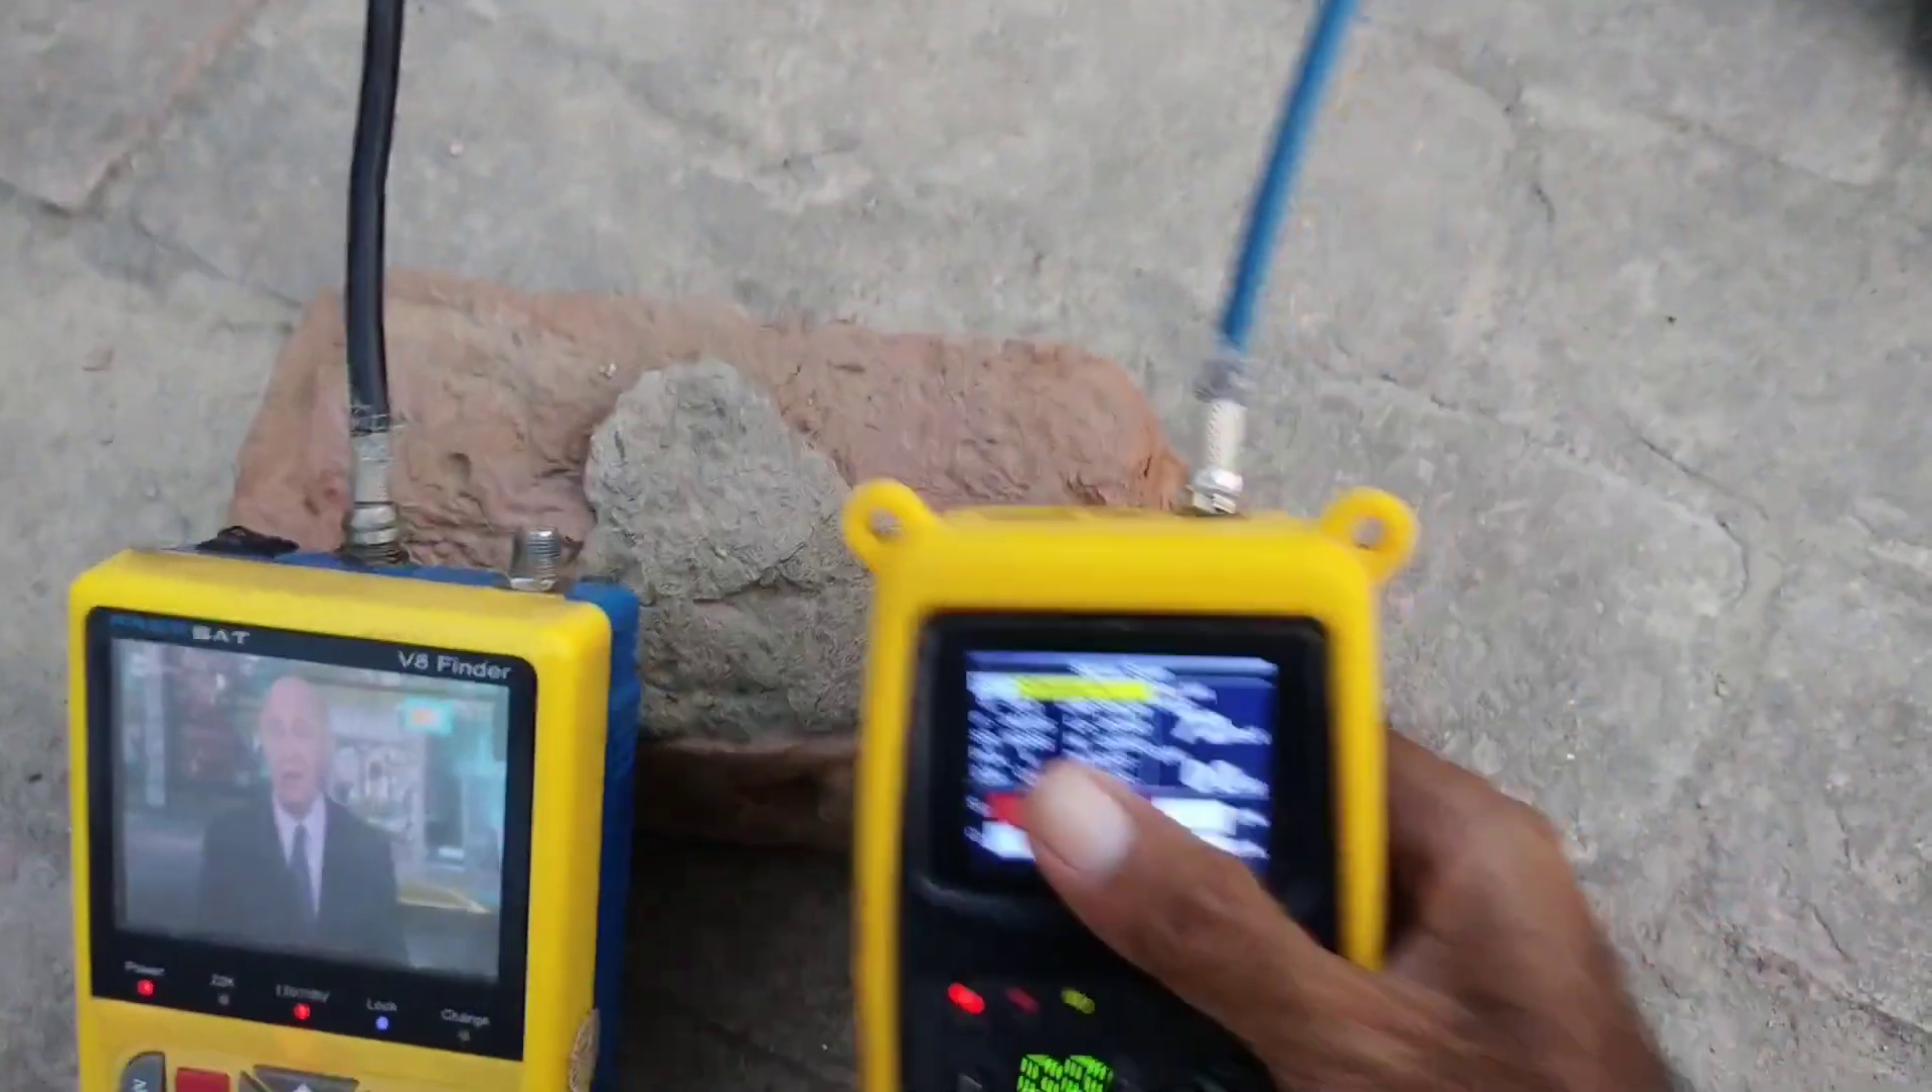چھوٹی سی بلو کلر کی کیبل میں نے لگا رکھی ہے۔